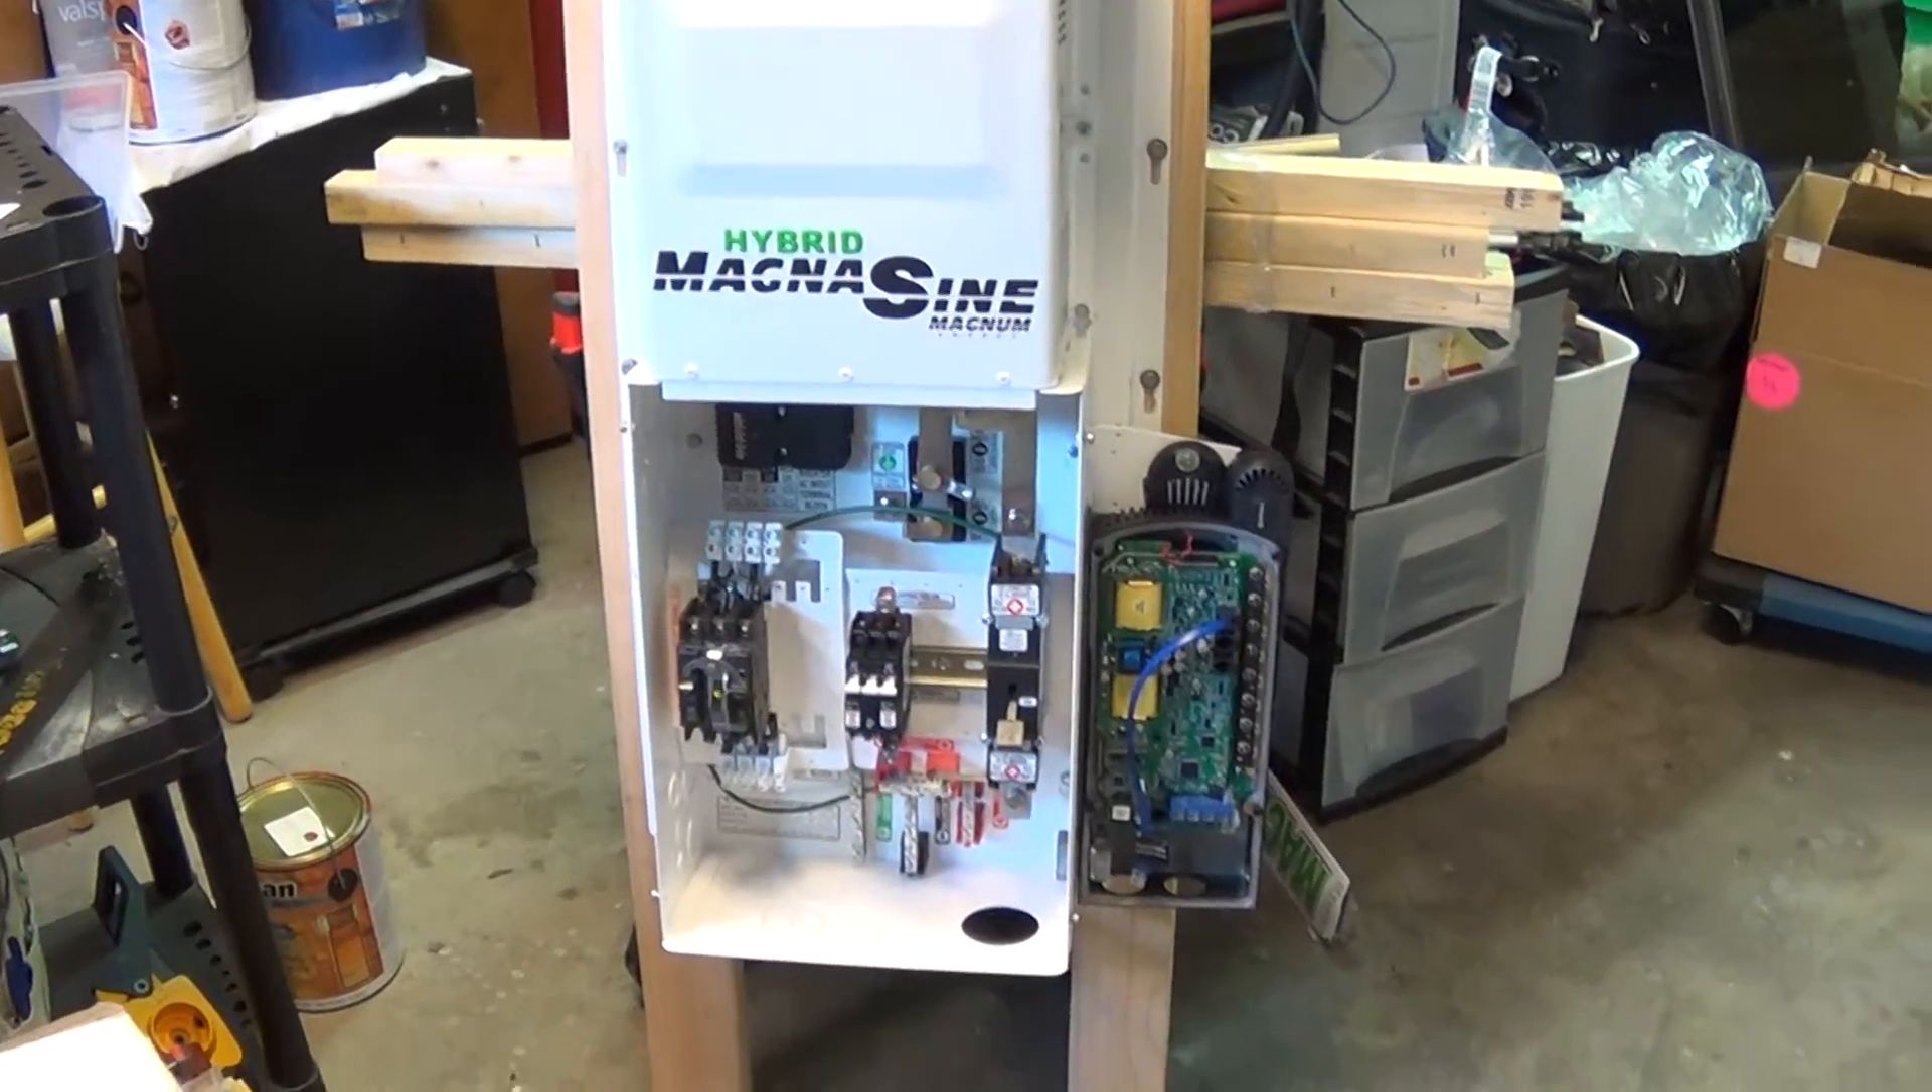I got the panel mounted up on here and I just have to wire it all together and hook my solar panels up.